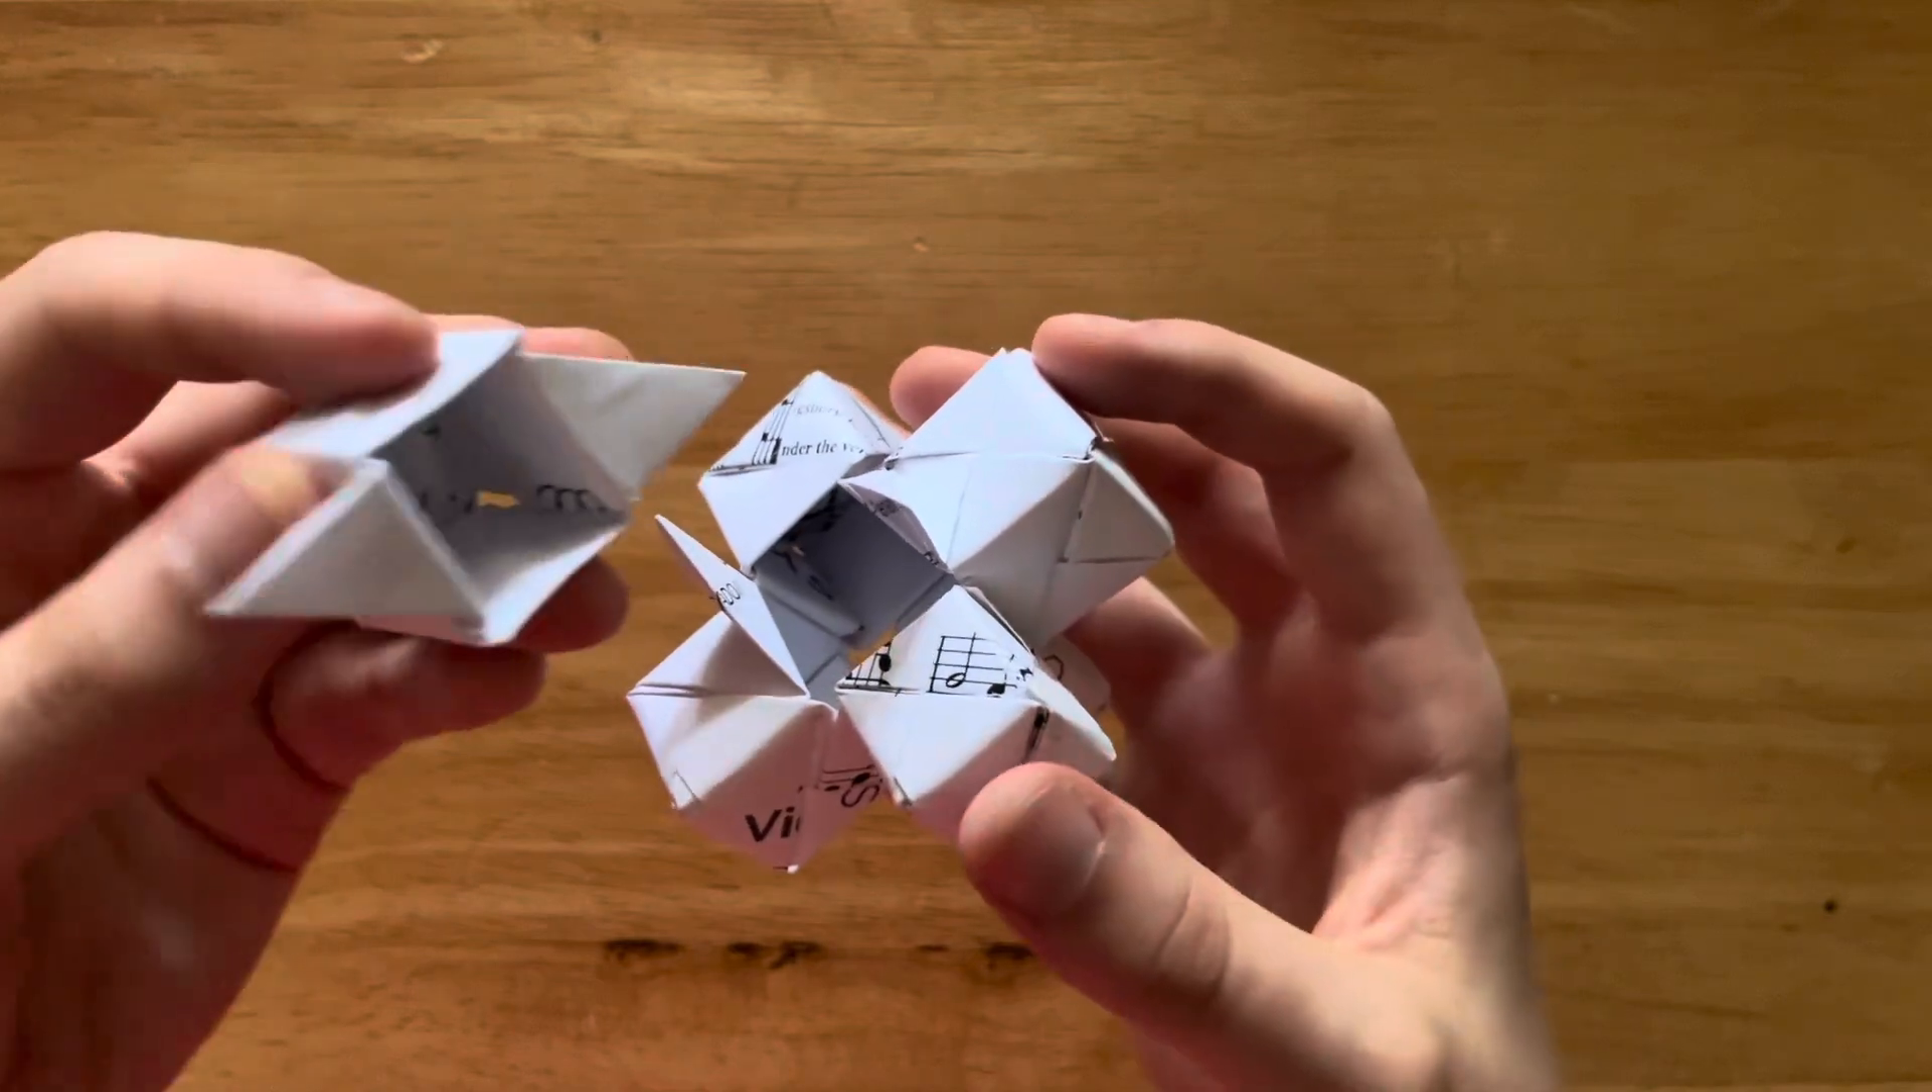So now you can see there's a final hole and a final module to stick in.